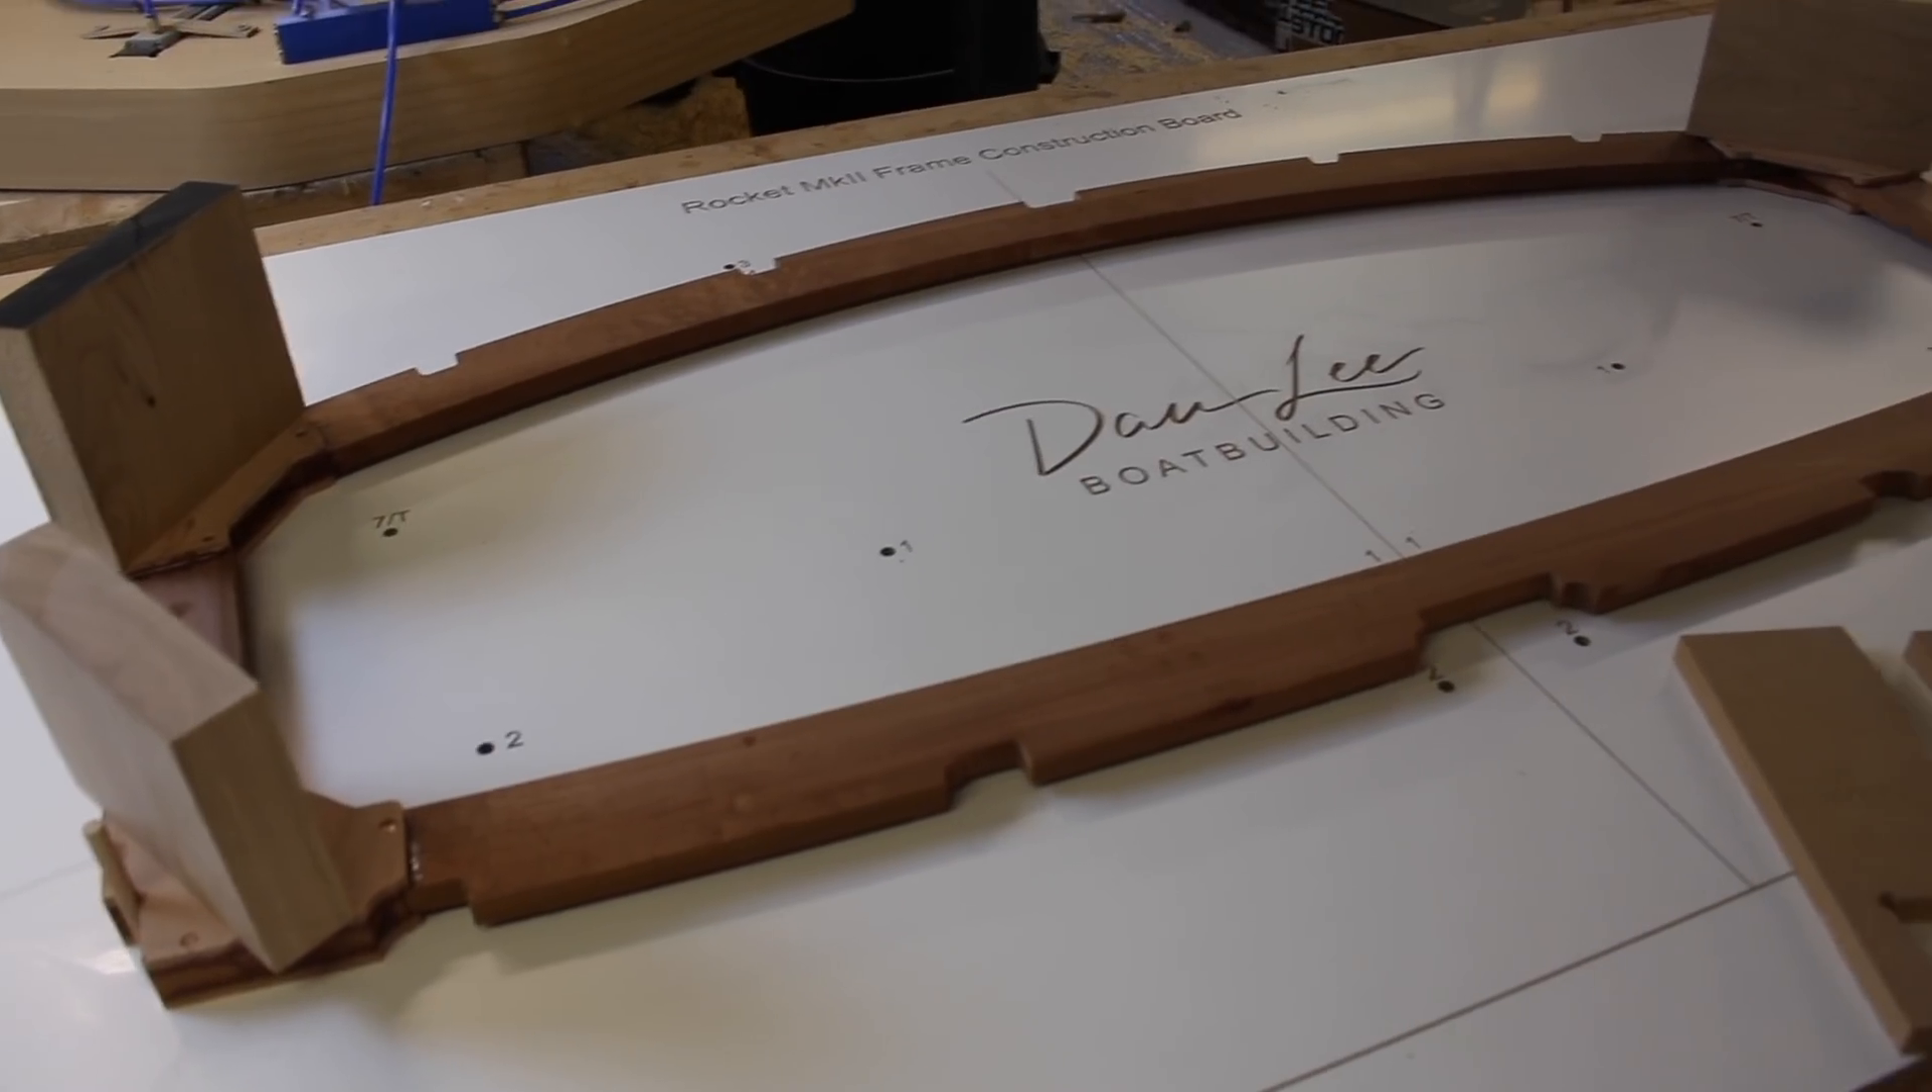So that is the frame glued up.